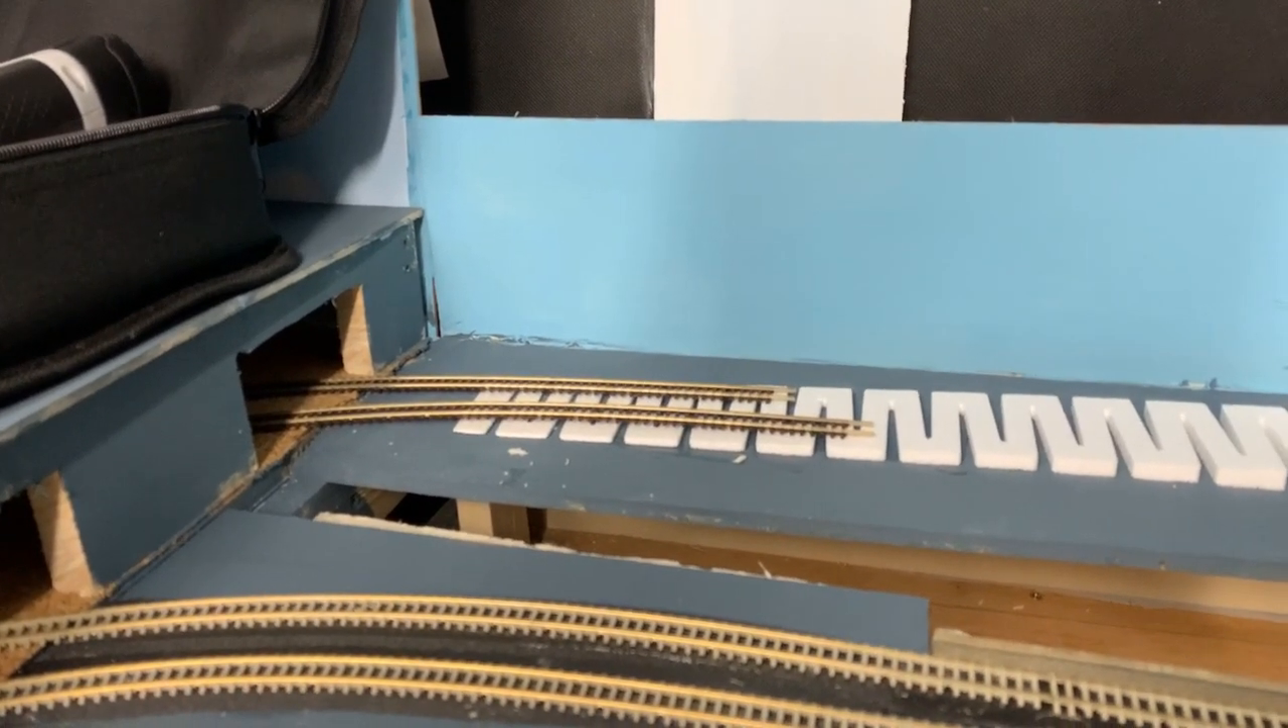And as you can see I've started to install the incline here.